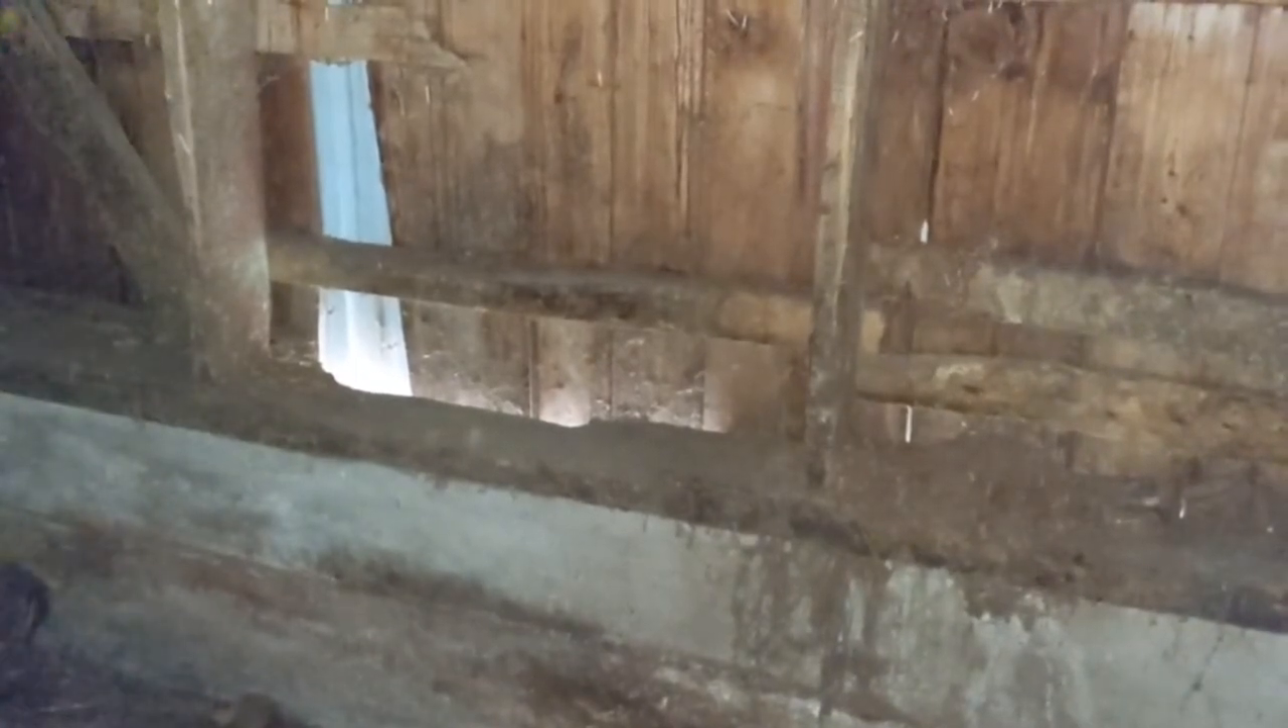I'm looking at this south end wall you can obviously see the gapping or the lights coming in.